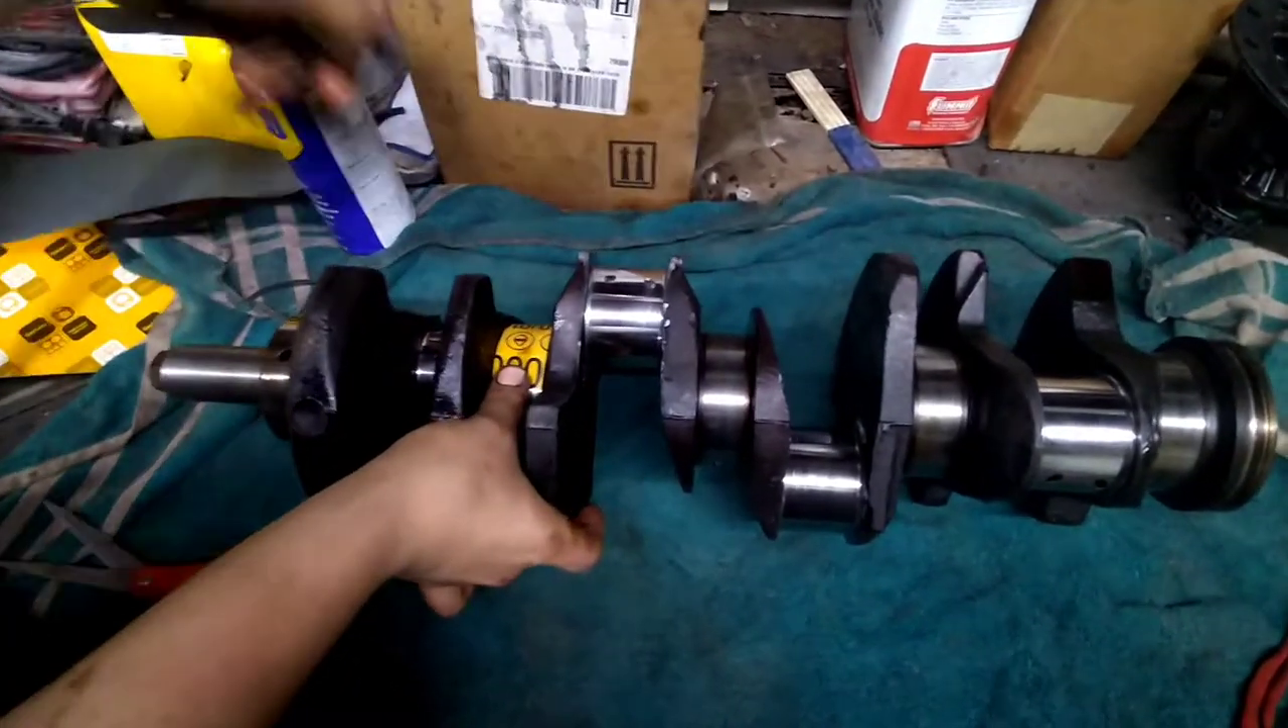Well I got the crank out of the engine. Sitting on the bench.